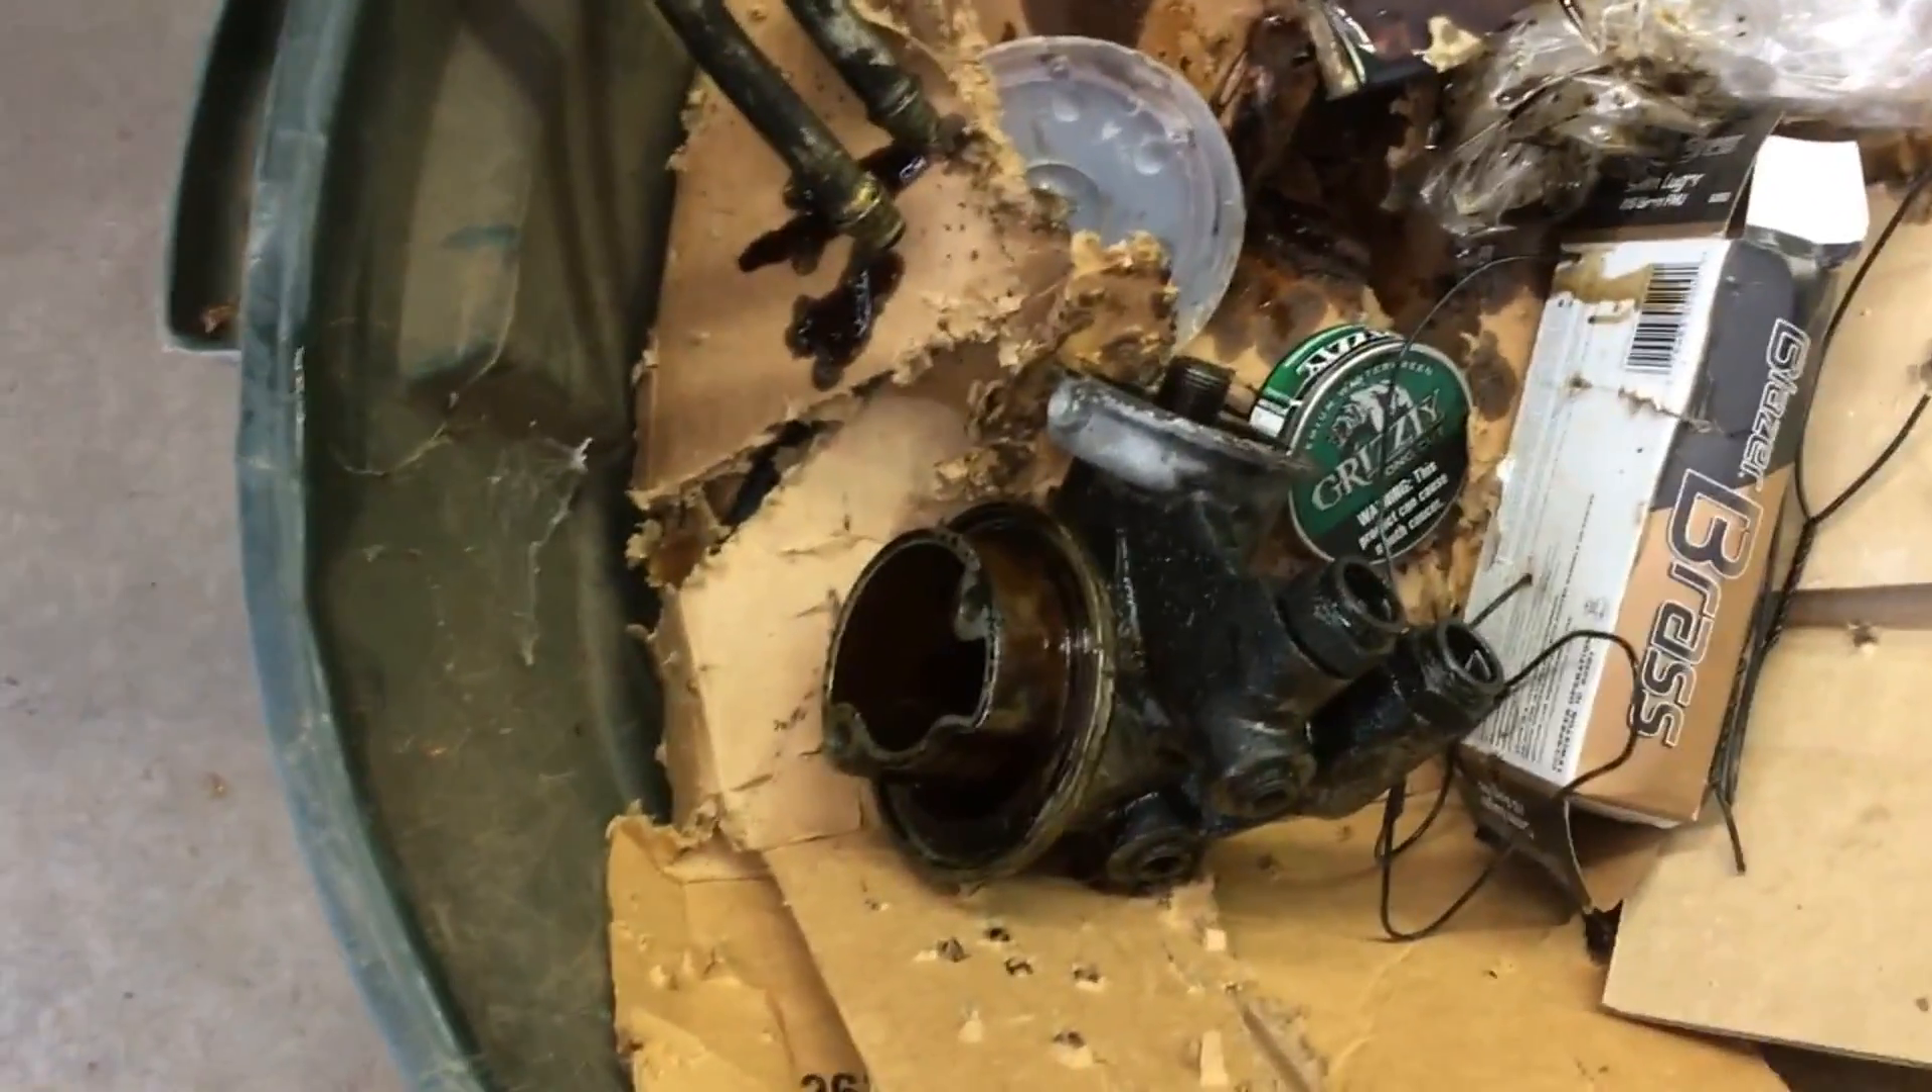I took the adapter, I took it off of the engine, two bolts hold it on.